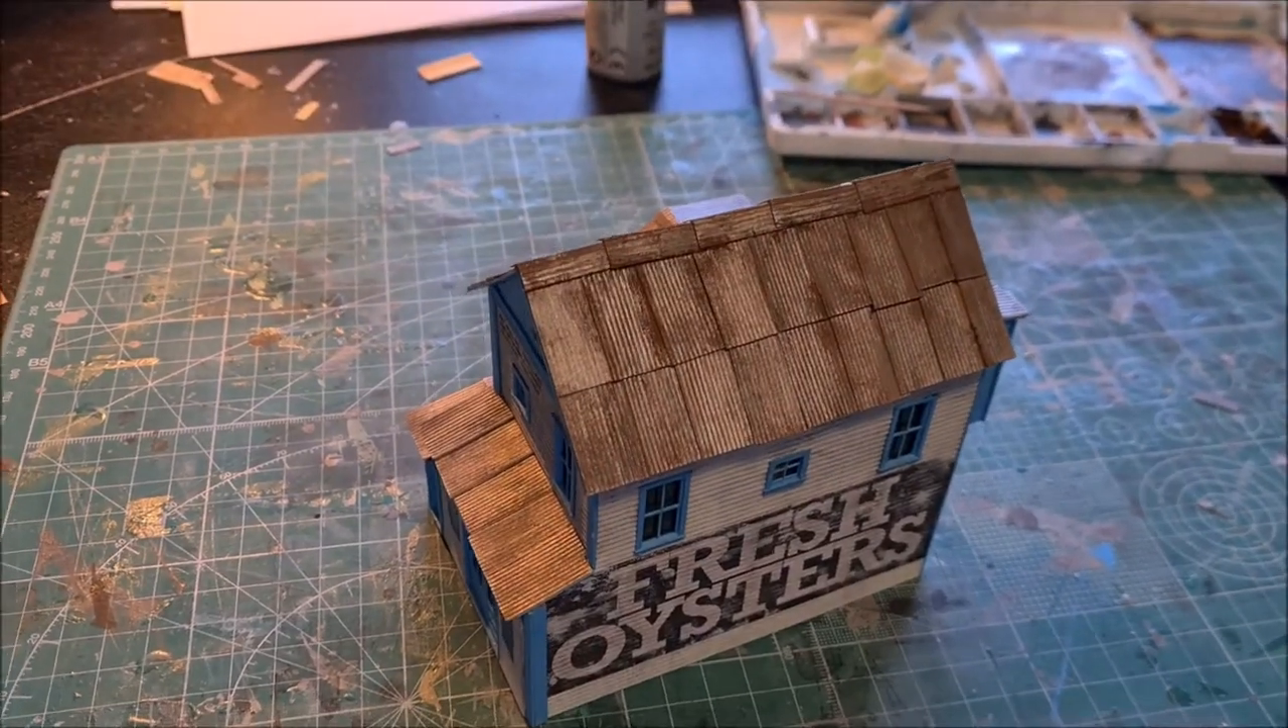All right, so all the corrugated metal panels have been glued on now.